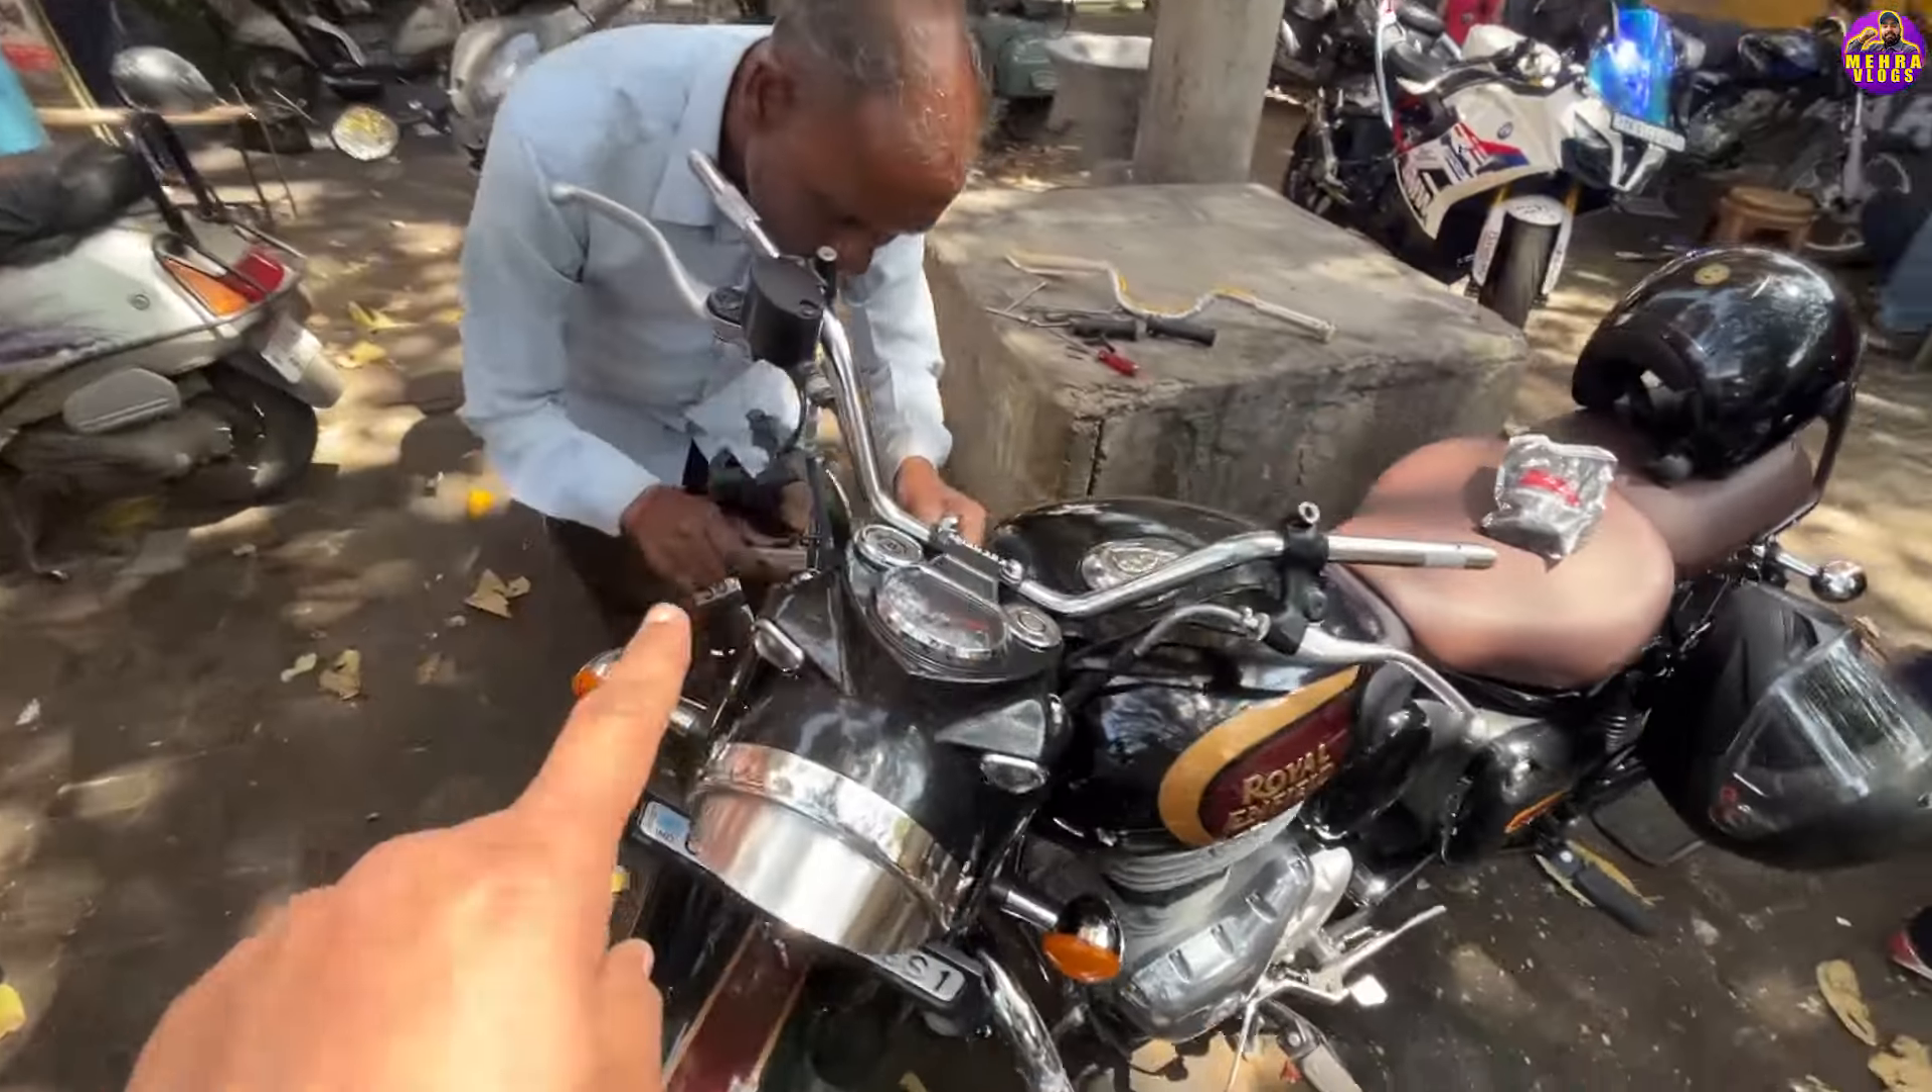अपना यह वाला हैंडल है, थोड़ी सी मसक्कत के बाद फिट हो चुका है।